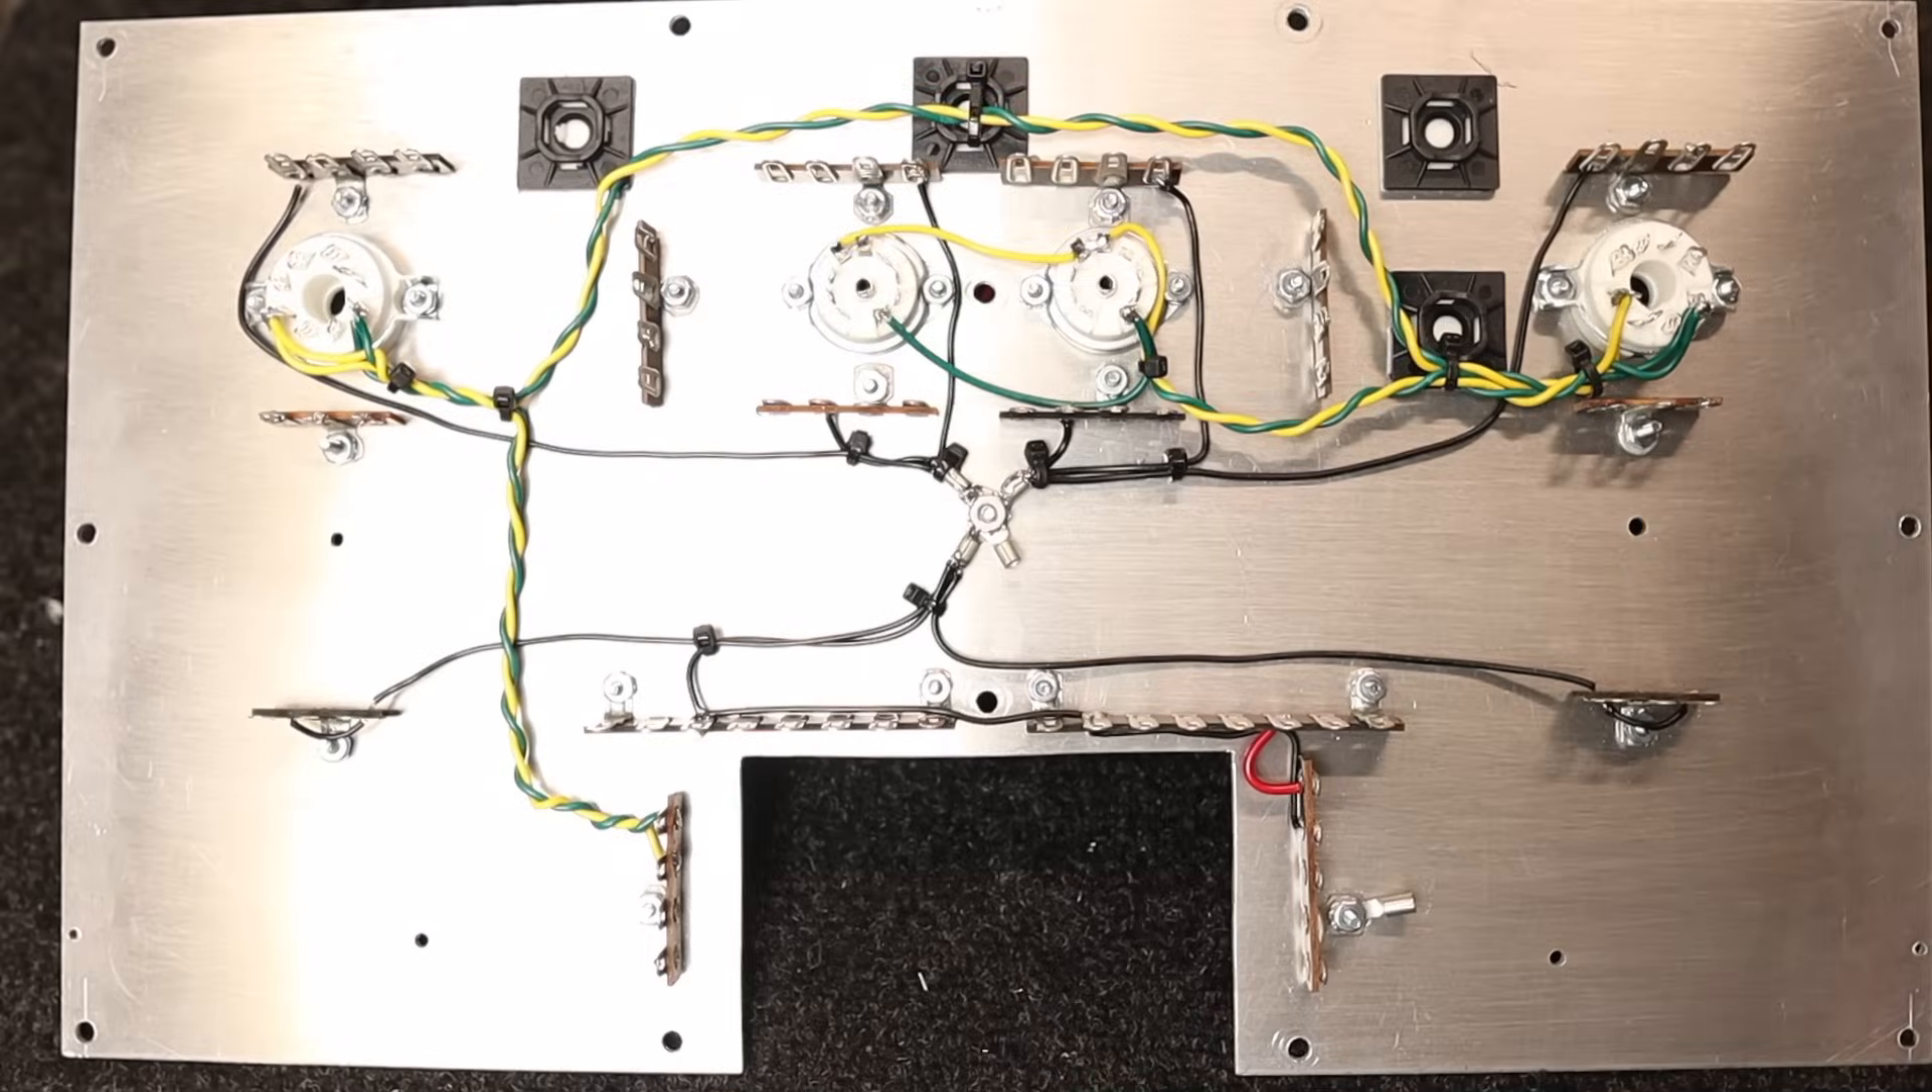So I have the grounding and filament wires all completed.